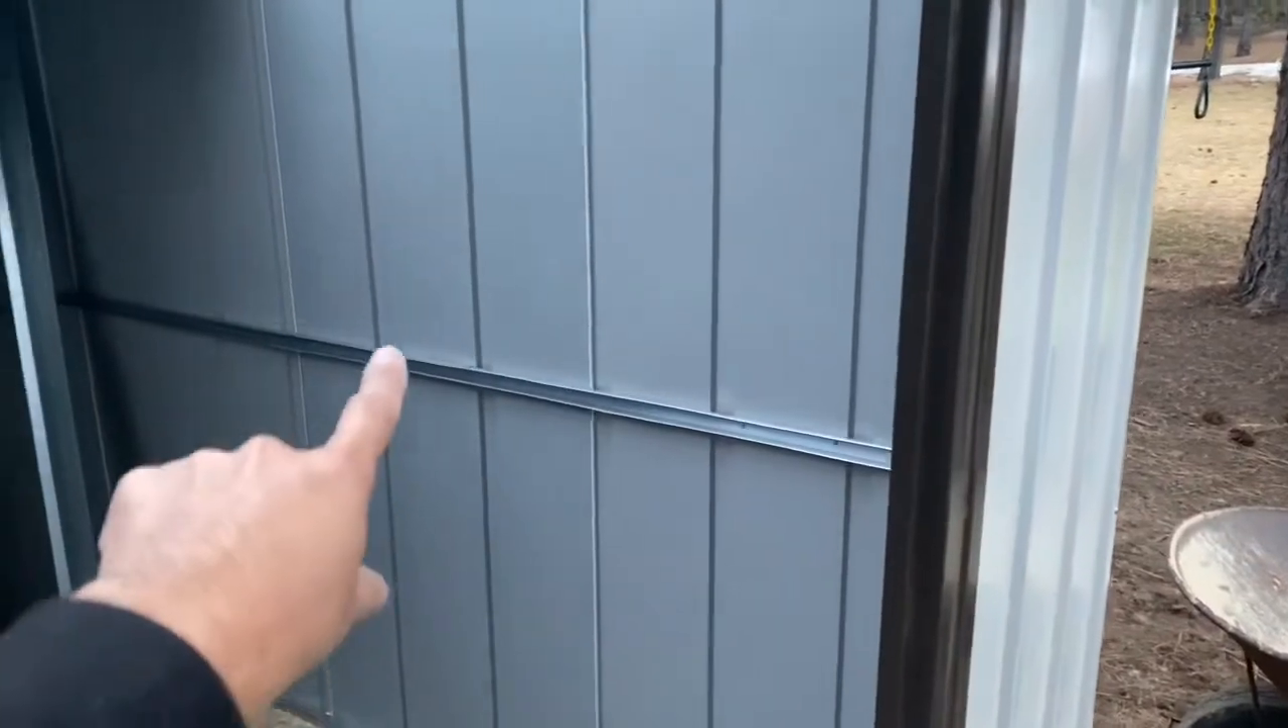All right so we got all the side panels on and then we got these rails on here.